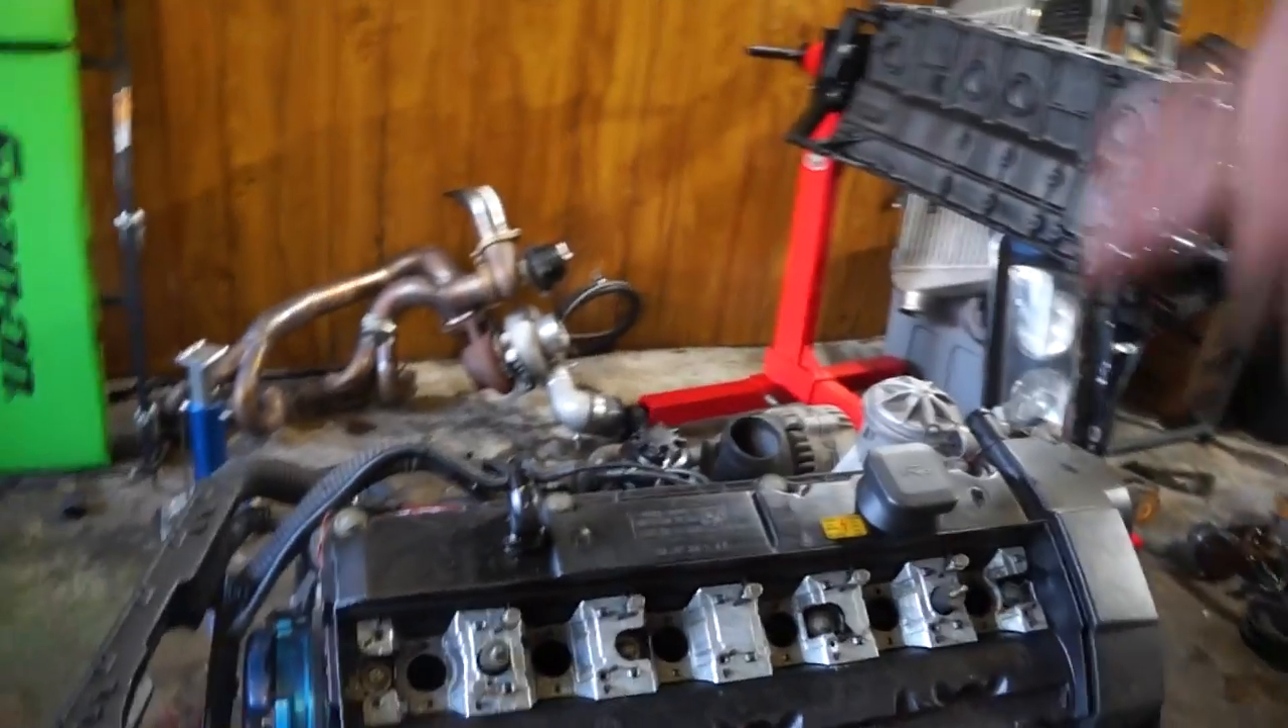Alrighty, I removed the coils, I didn't film it but the coils are gone.